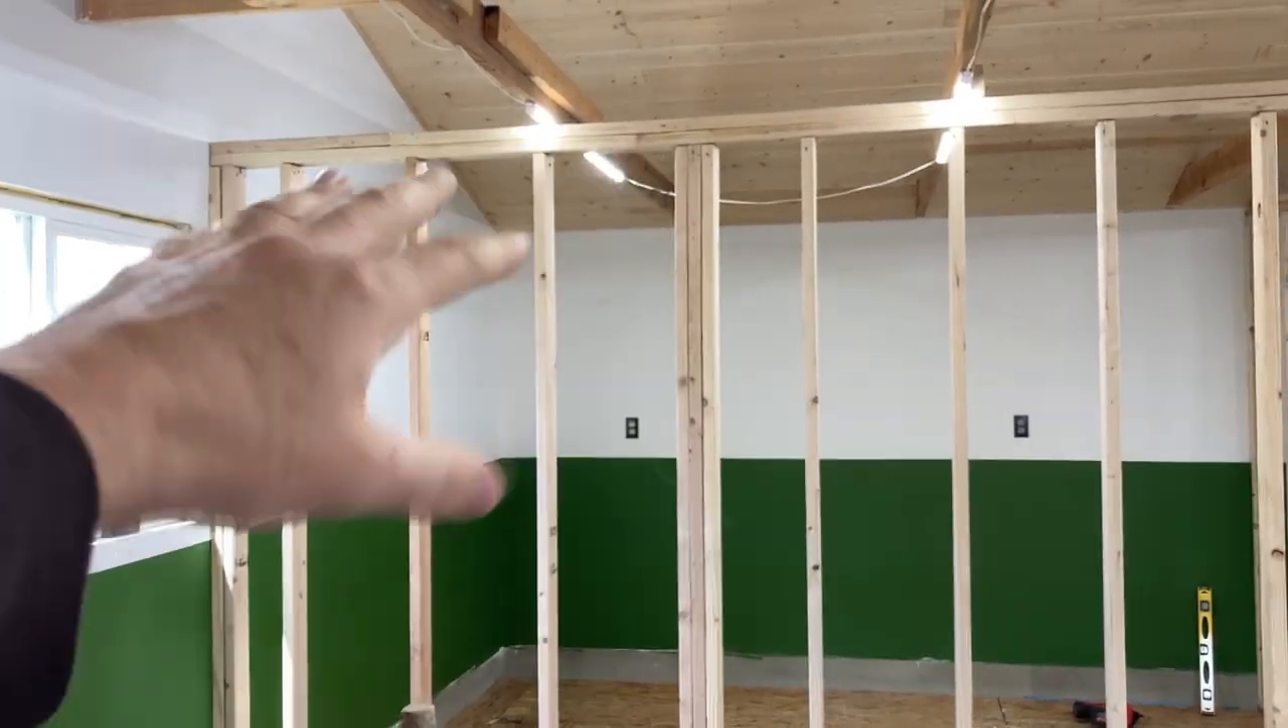Last night, after I shut the camera off, I finished framing this partition out.